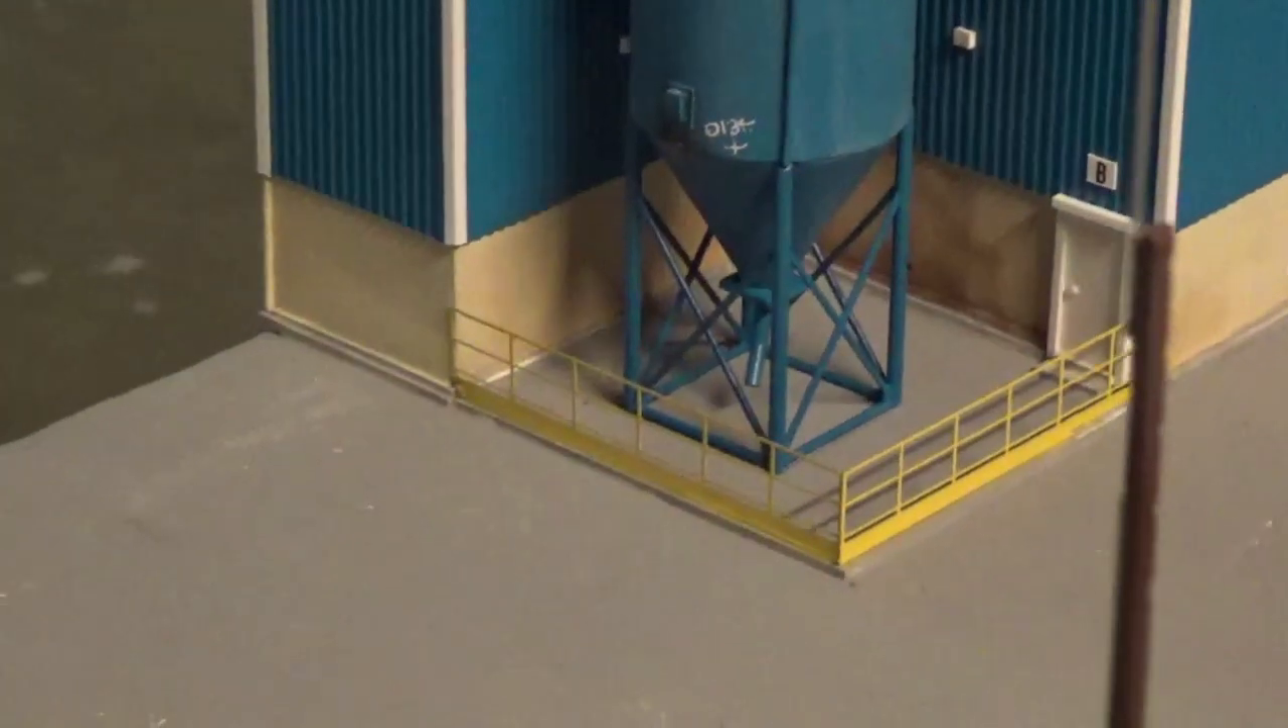And then I've added the photo etched walkway all the way around the tank. So that's been blended in real nicely.